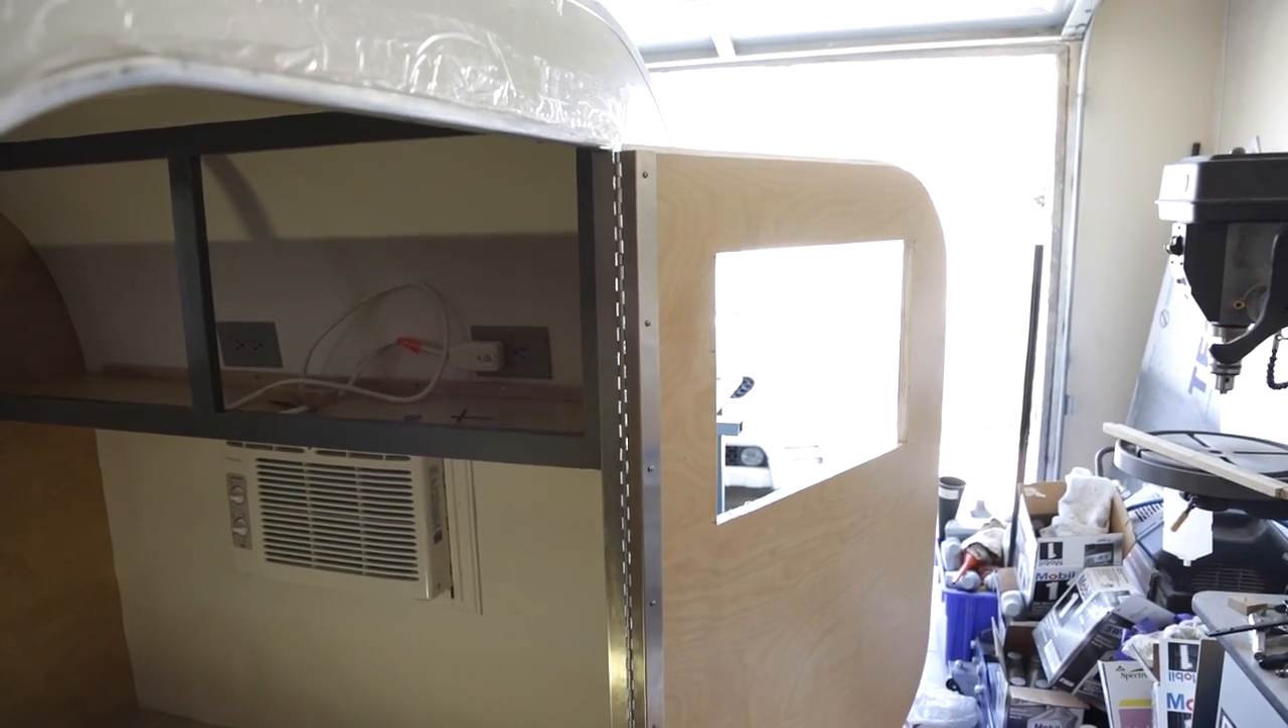And you can see we got the door on, that's our offset piano hinge.